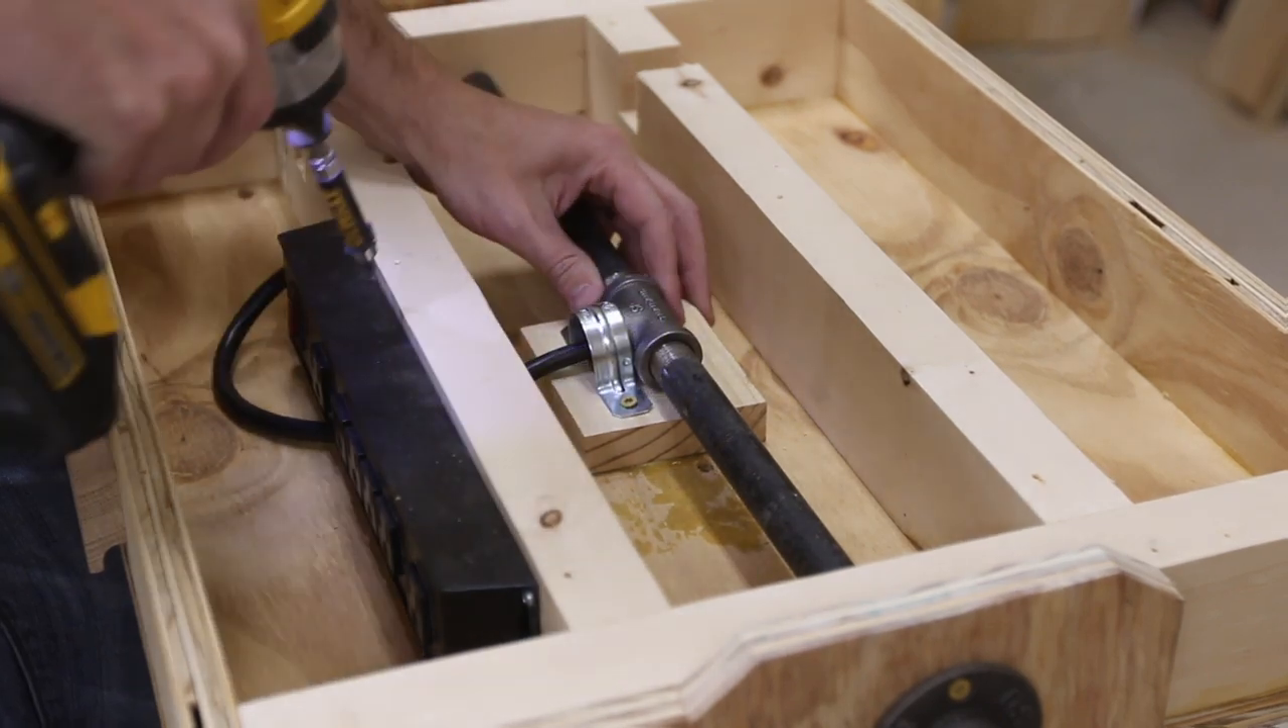After I got it all put back together and got both pipes threaded into the T connector, I secured the T connector to a support block with one of these tie down straps.